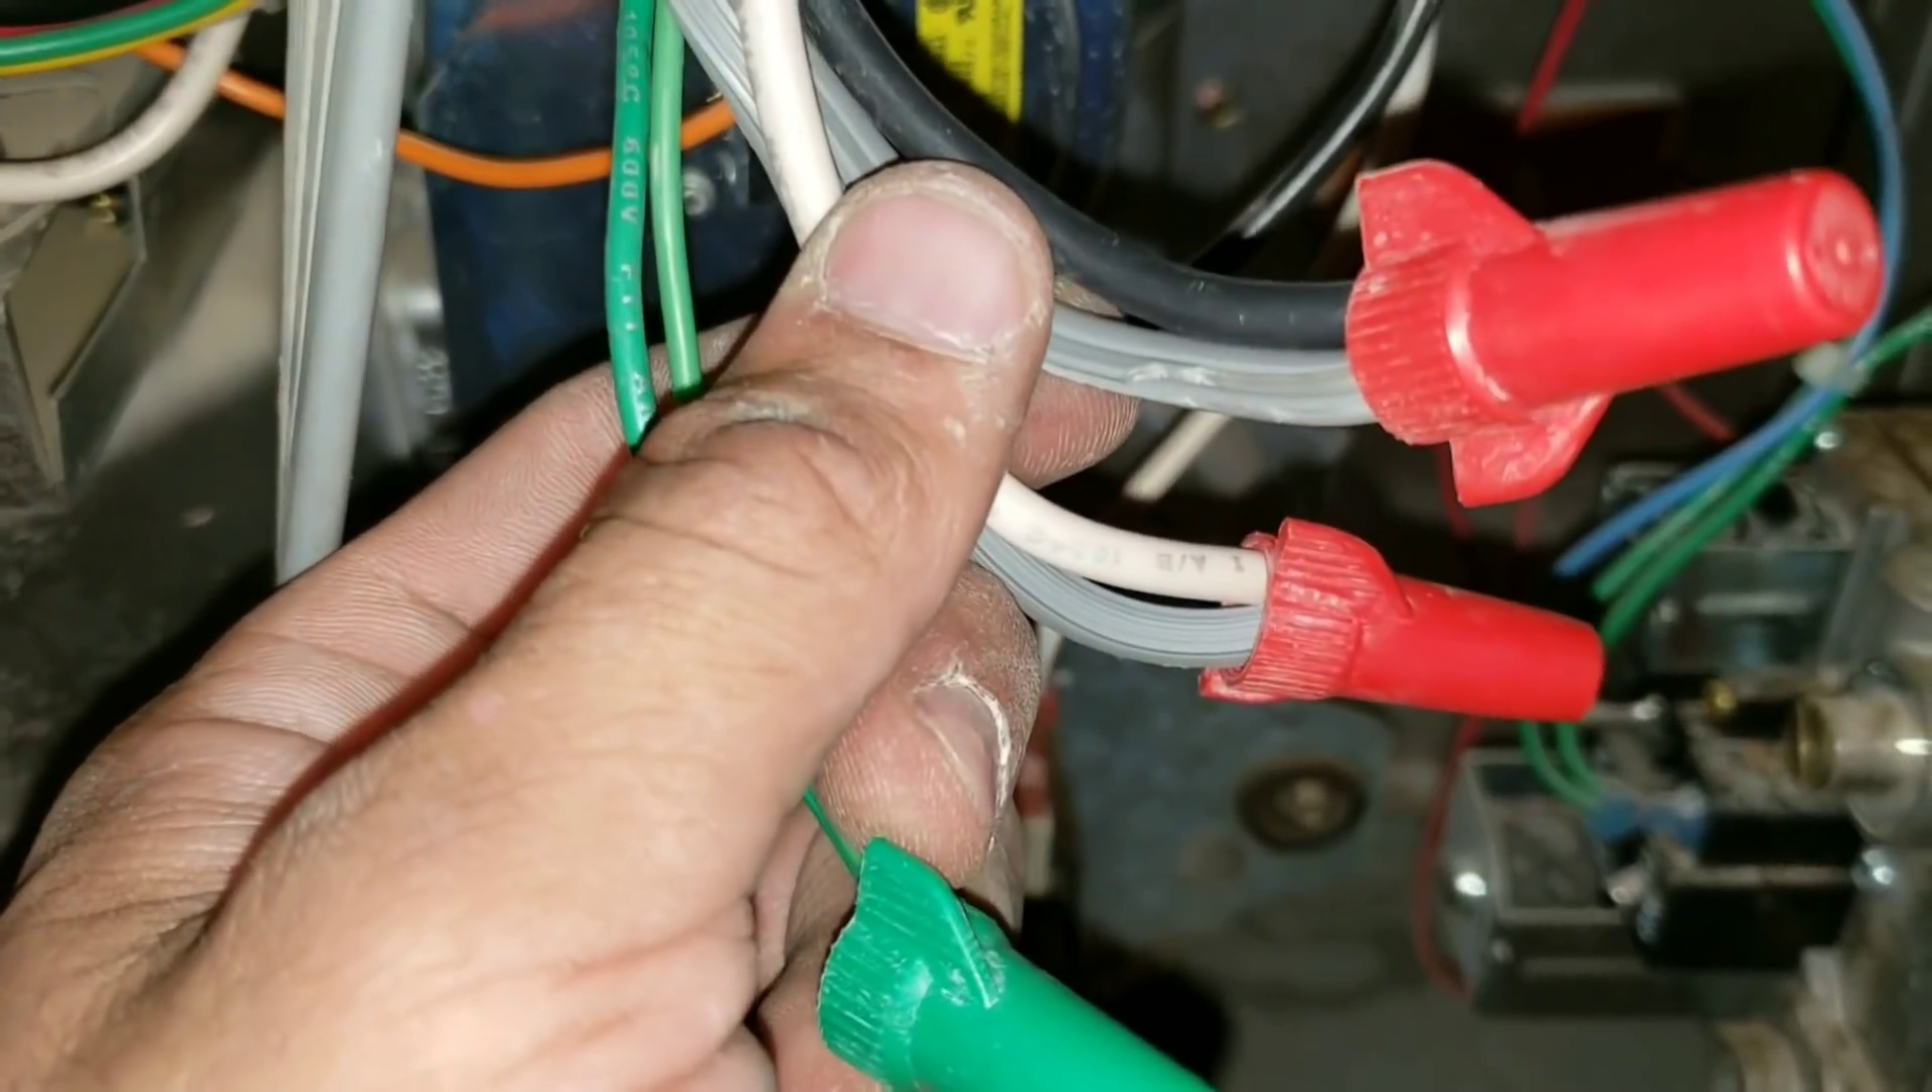Here I wire nutted my wires and now I'm going to redo my testing.